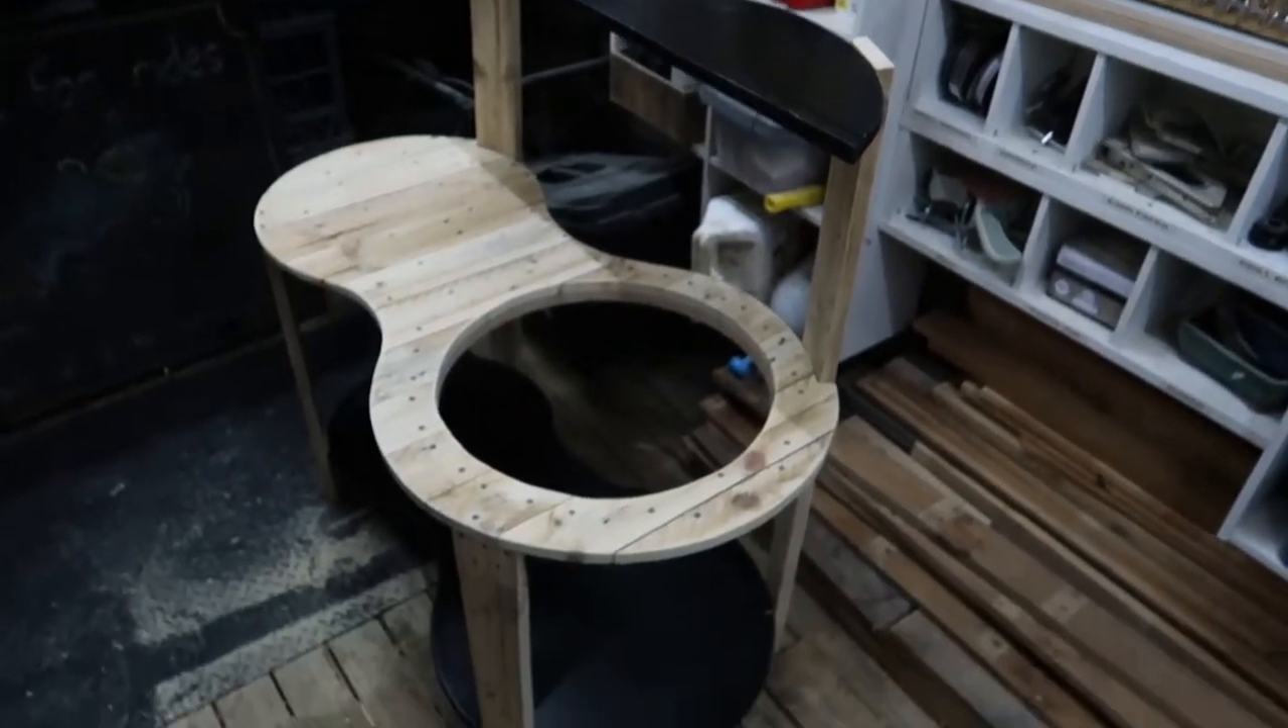All righty we've got the main framework put together. Still just a basic frame but it's all assembled.